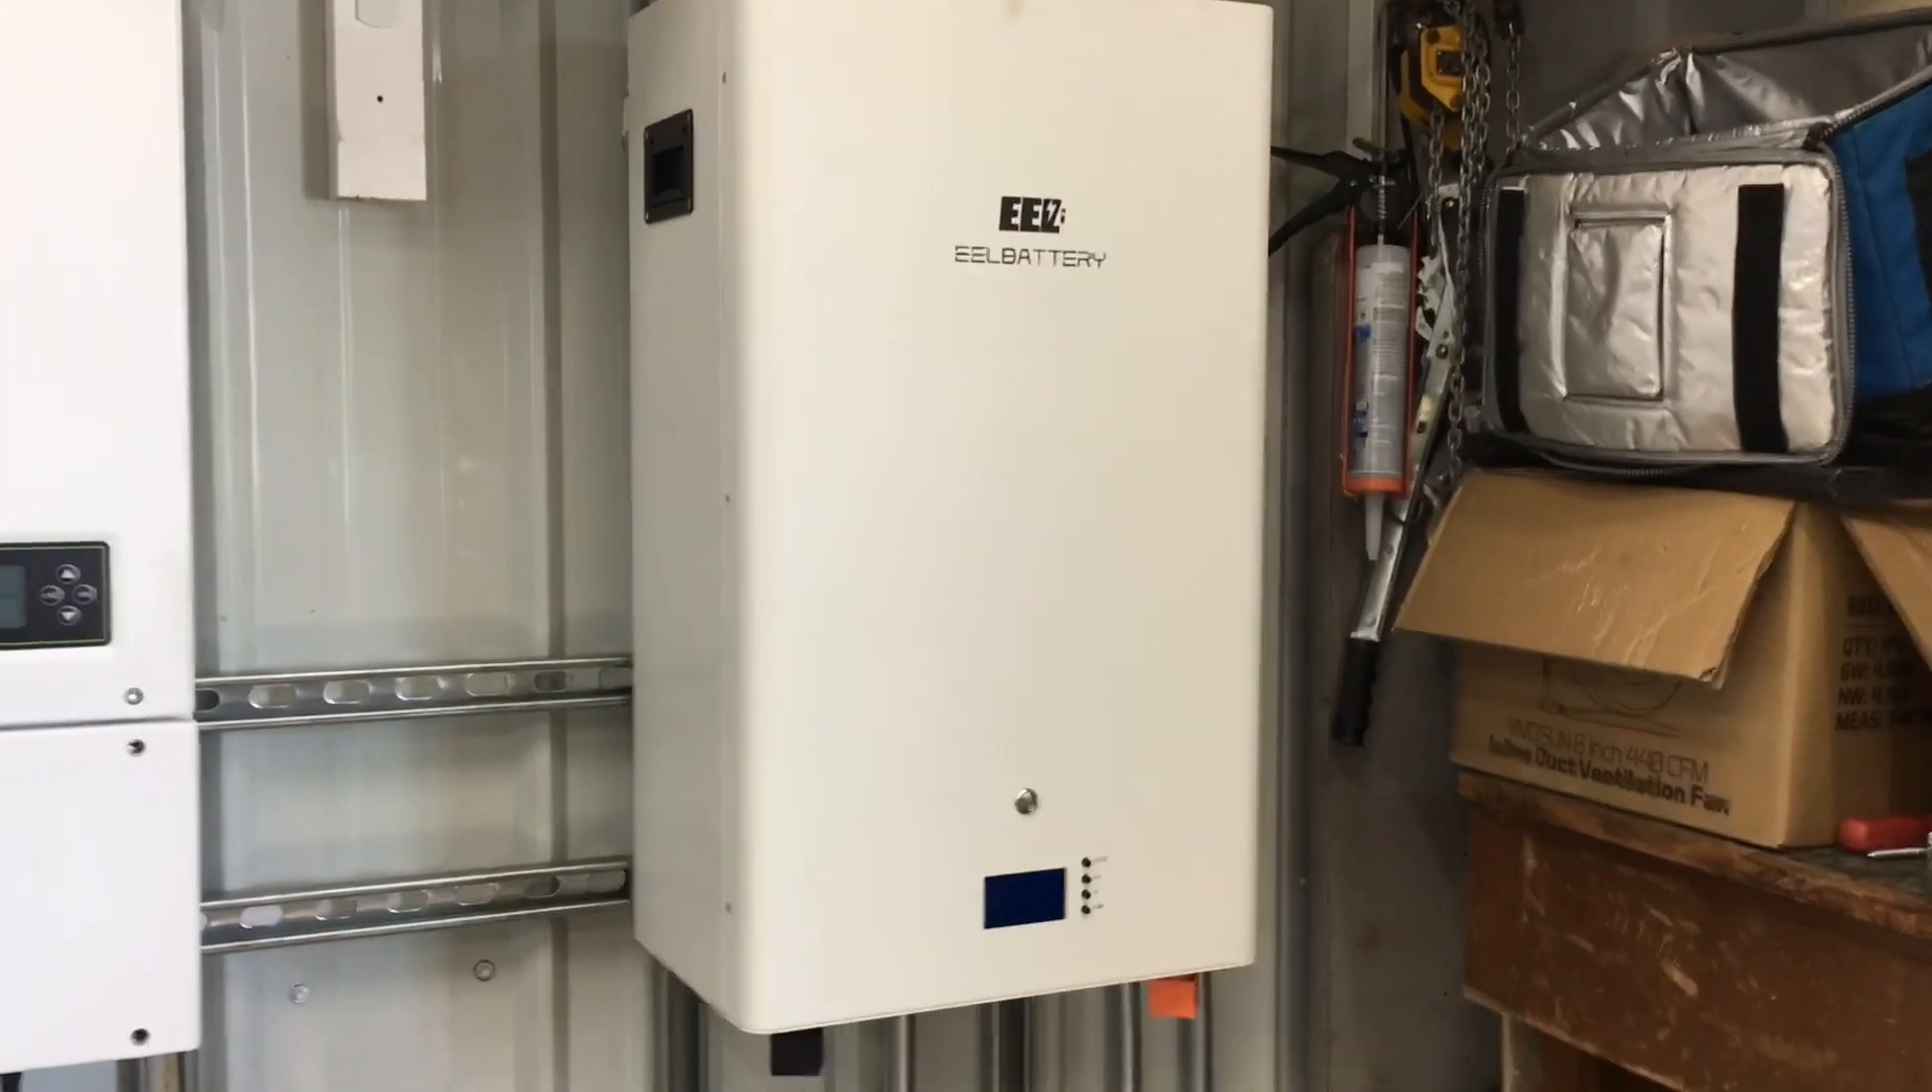We've got the battery uh enclosure assembled all the cells are connected everything's connected inside i've uh put the front panel on so it's all screwed into place.